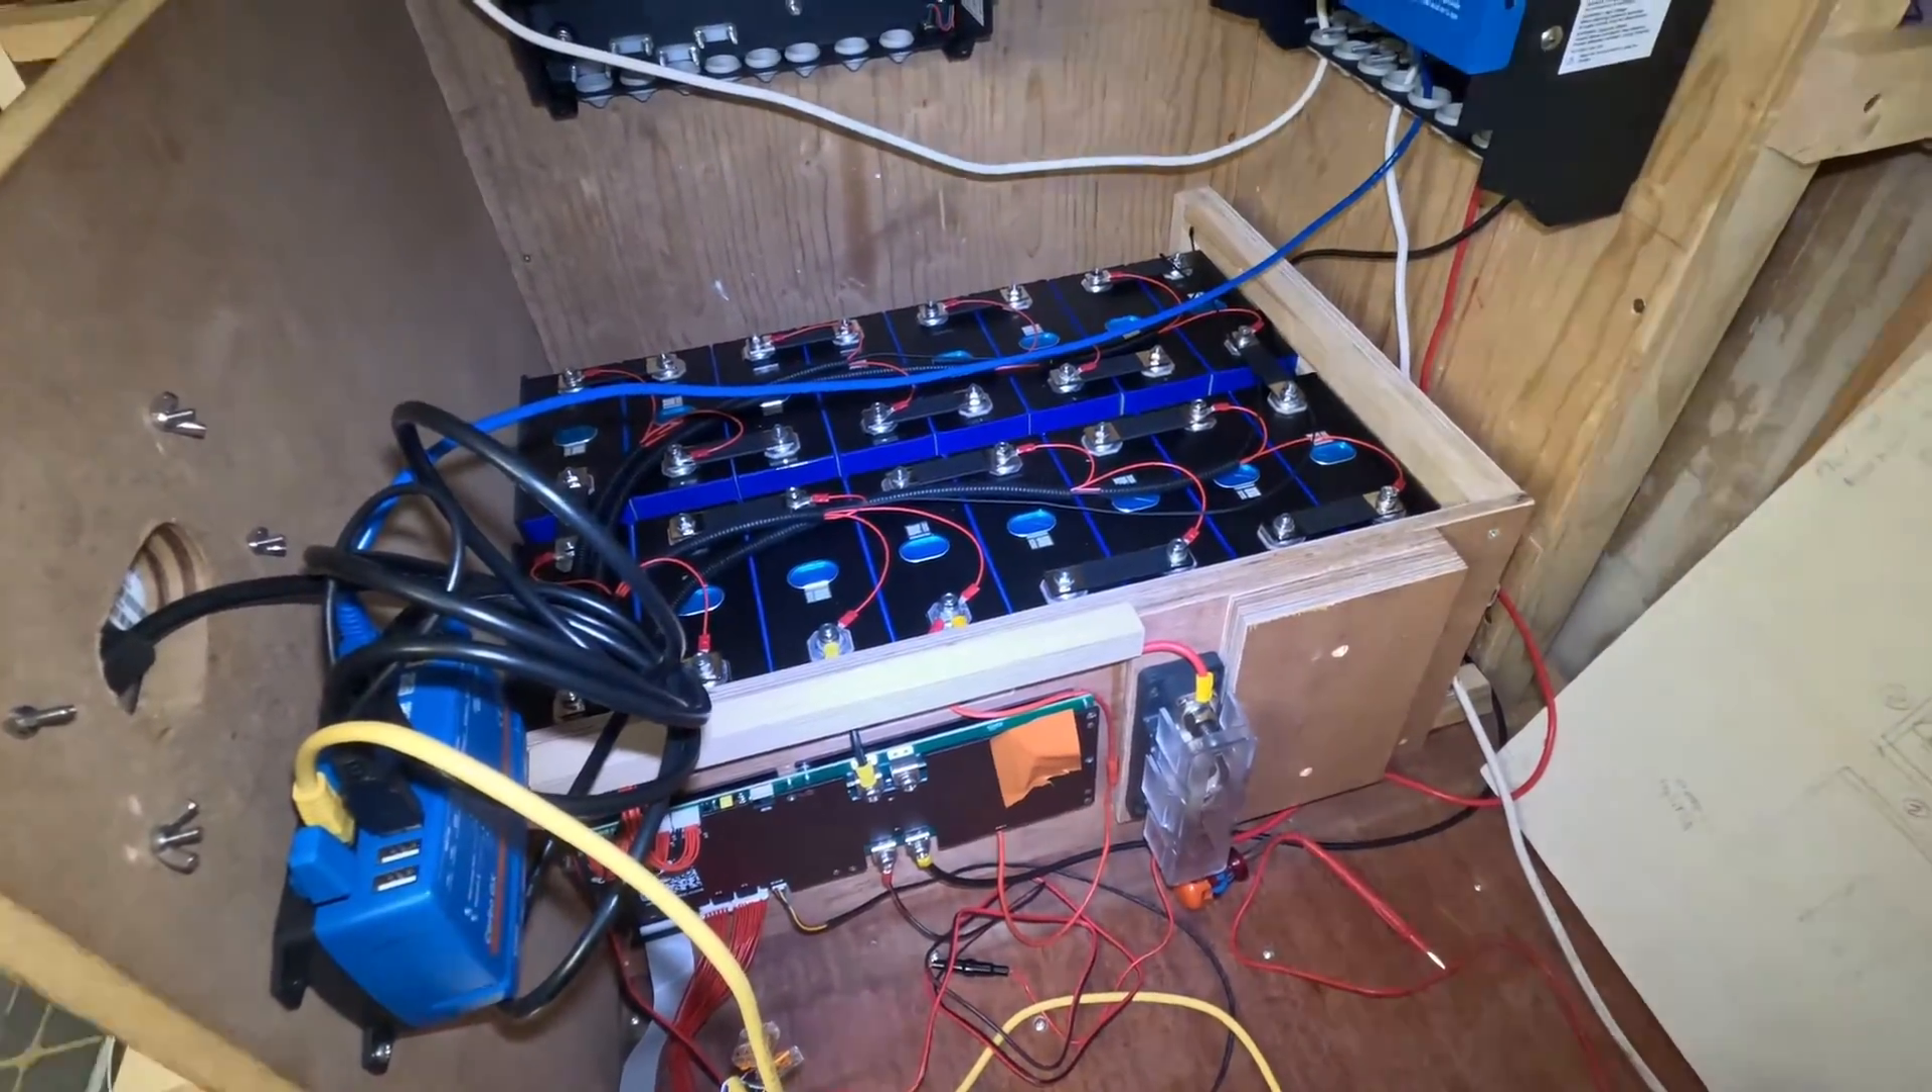Okay so the battery pack is now hooked up together.